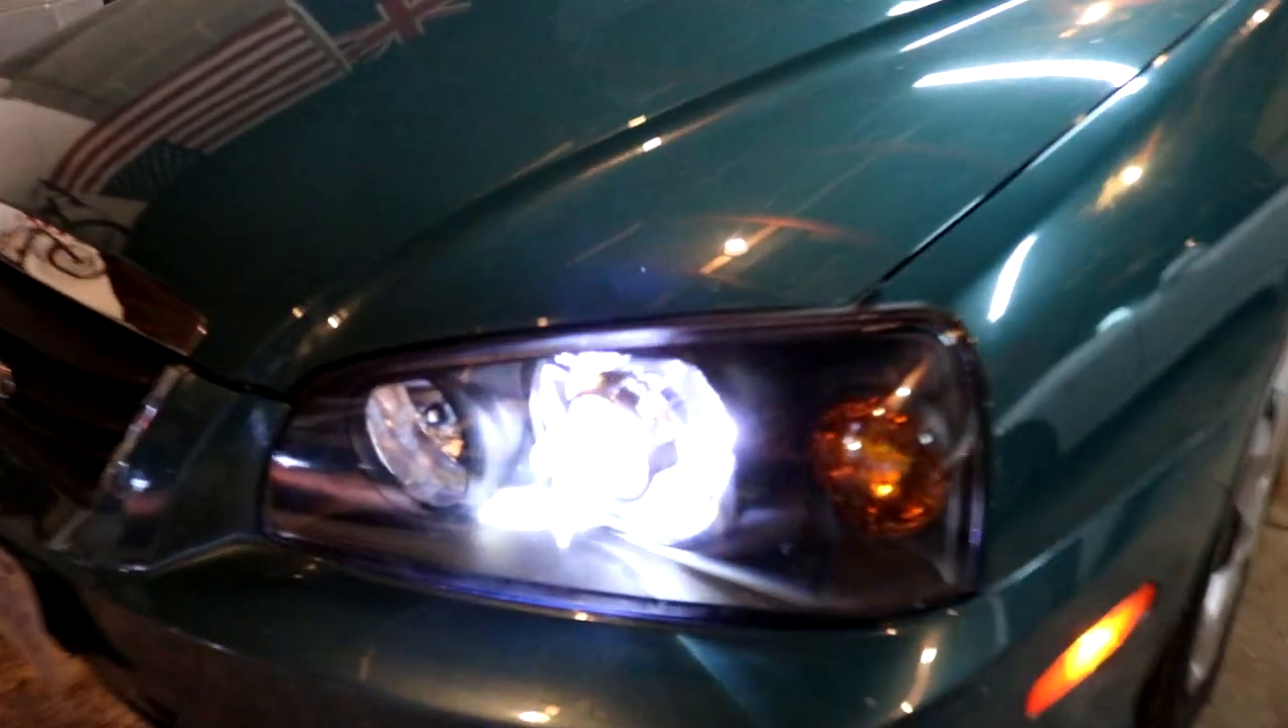The headlights are now back in and we are finally done.